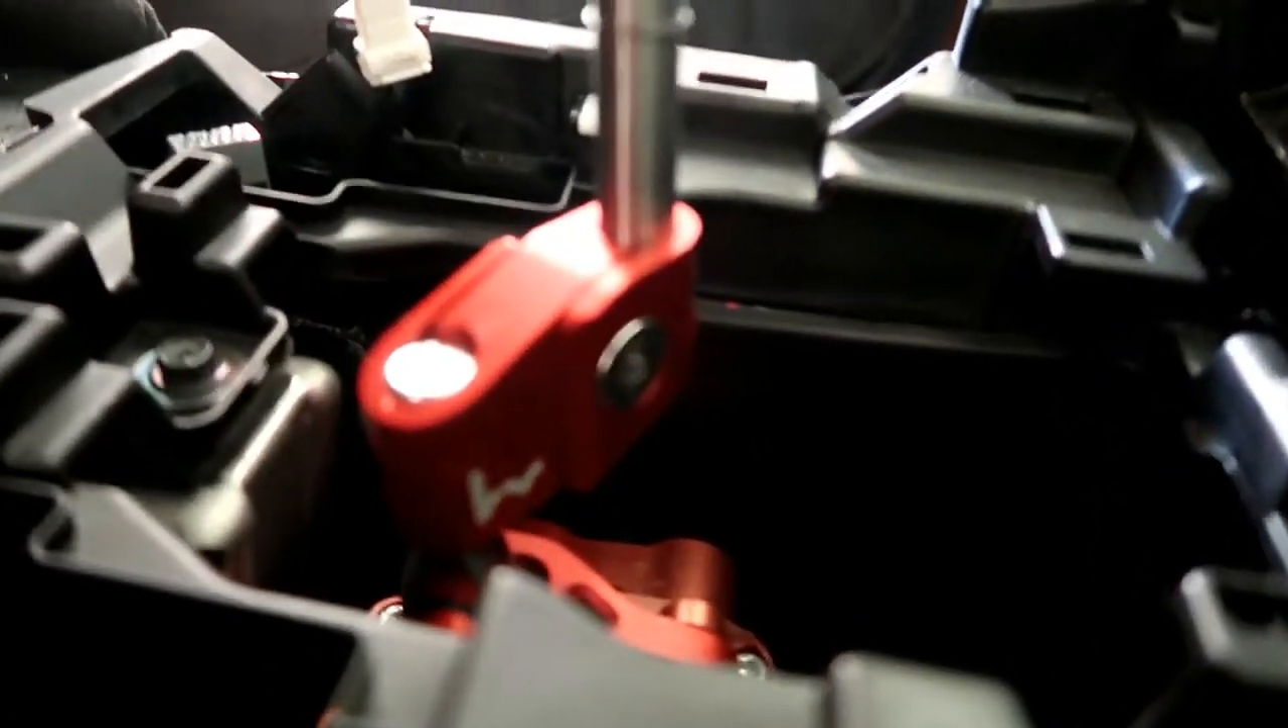So as you already can see he already has a shifter installed.